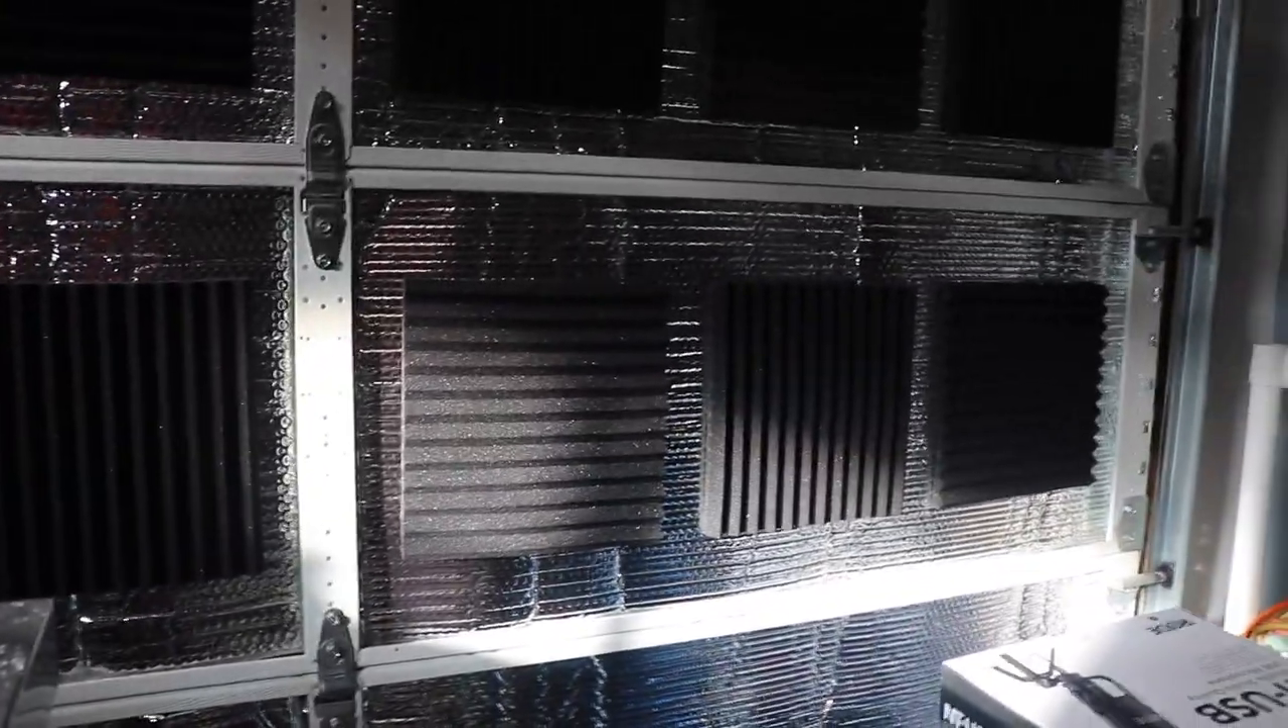So here we are with the finished product. We've got all of the insulation on the doors. It goes all the way down. I also added the acoustic panels to it.